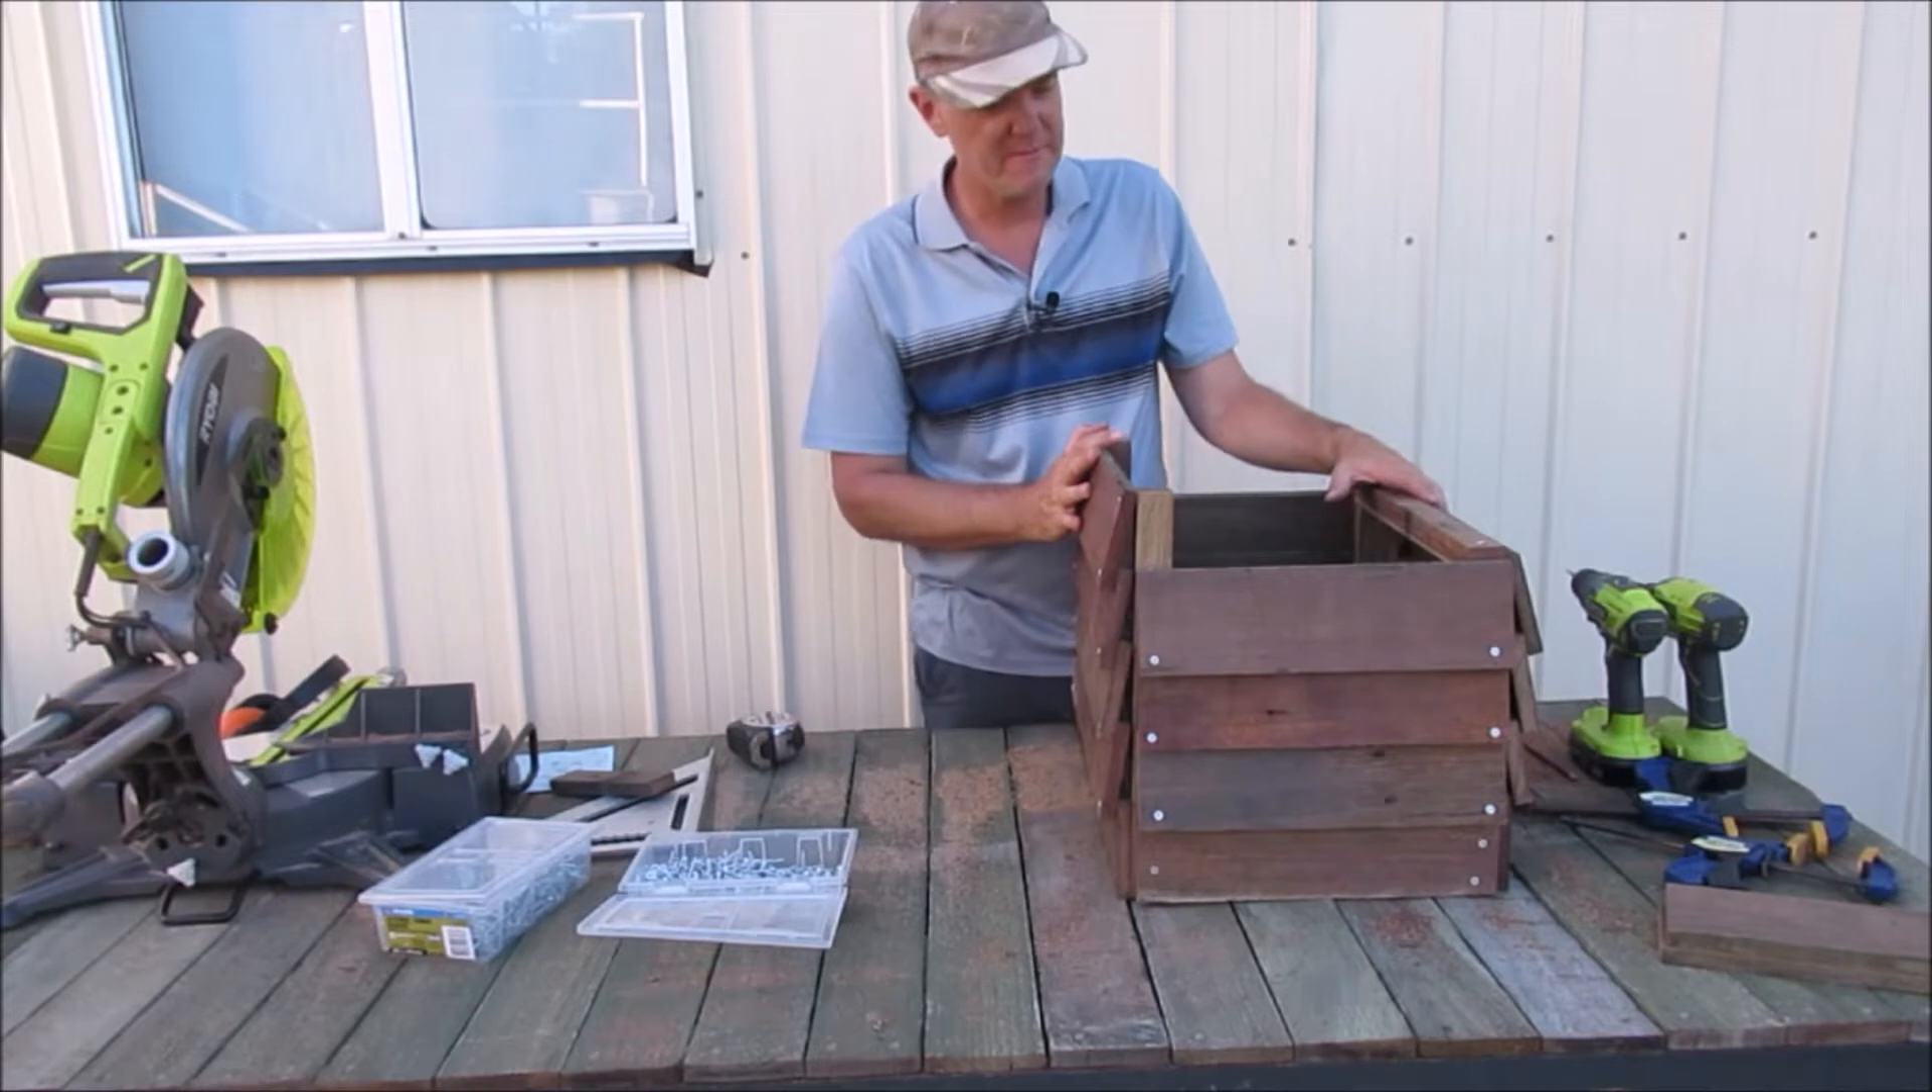Well there's our sort of box together.